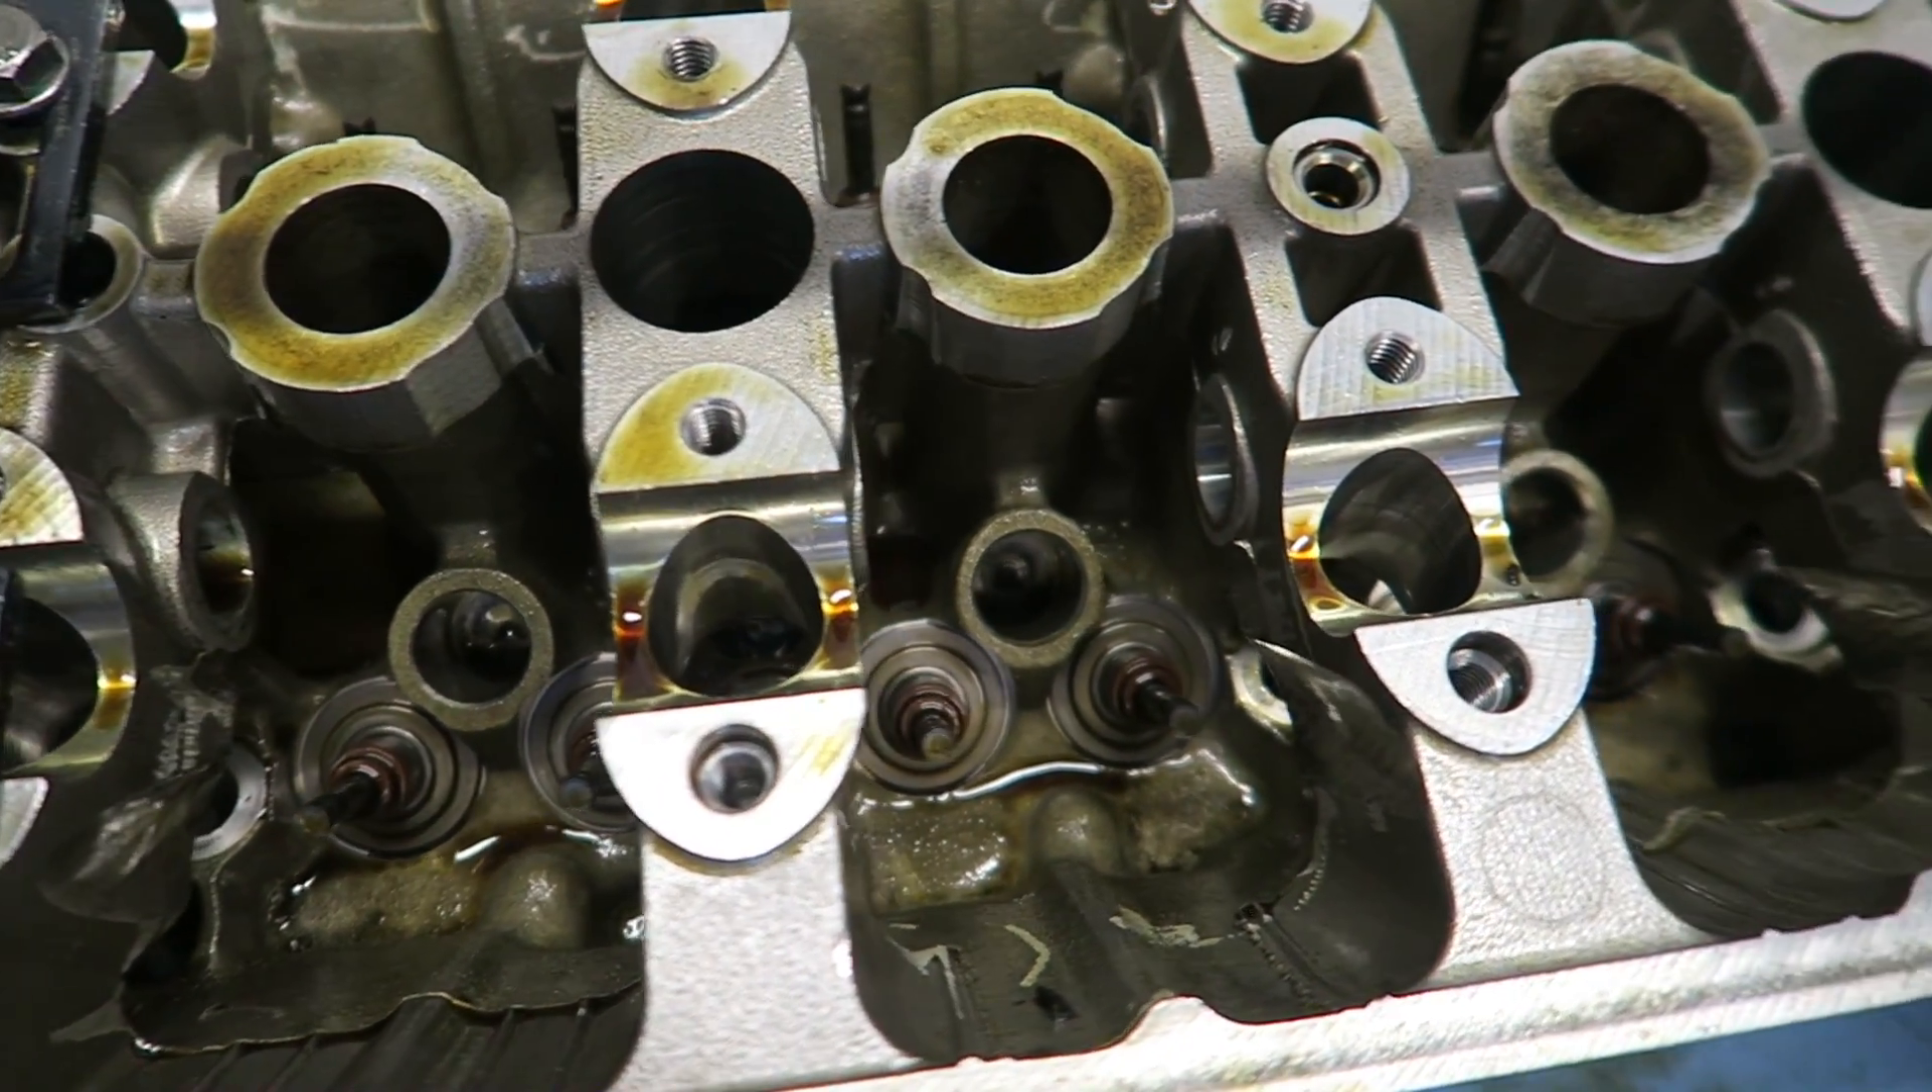Okay, so all the springs and retainers are out. We just have our valves.